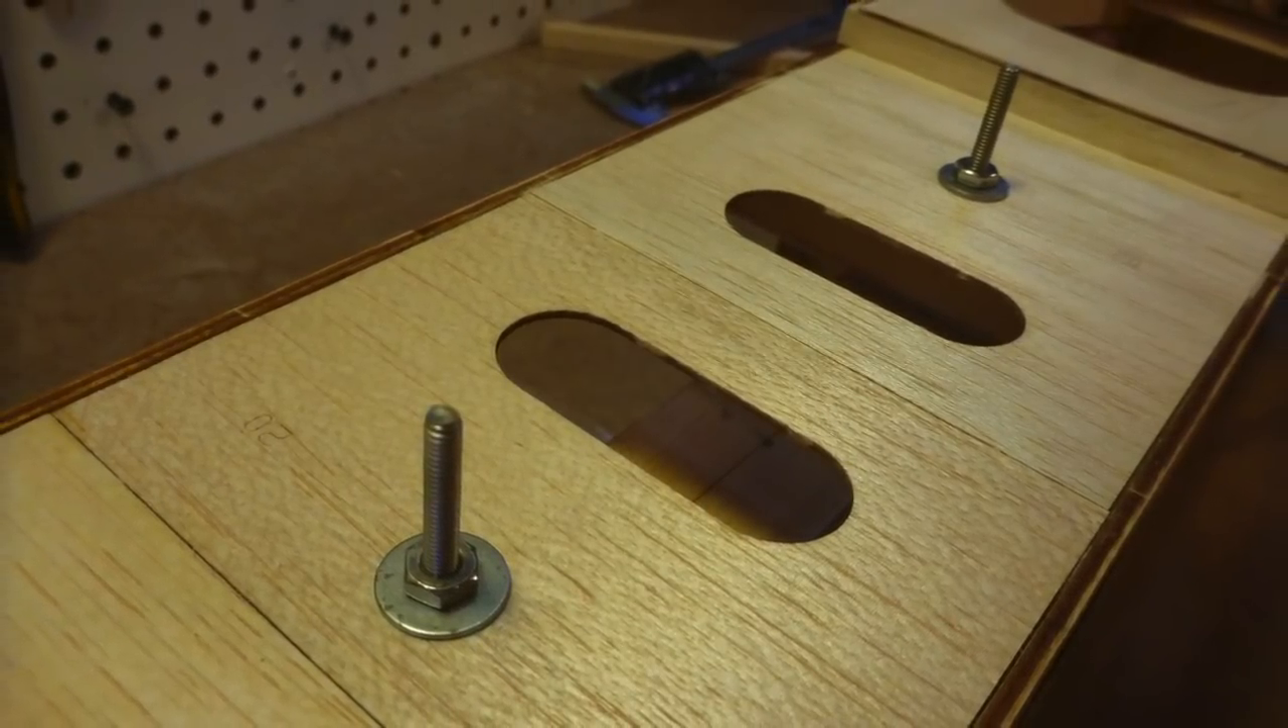Then, we drilled out the wing bolt holes in the fuselage with an 11 64th drill bit, and inserted the jig into the fuselage, putting washers and nuts on top to gently secure it.